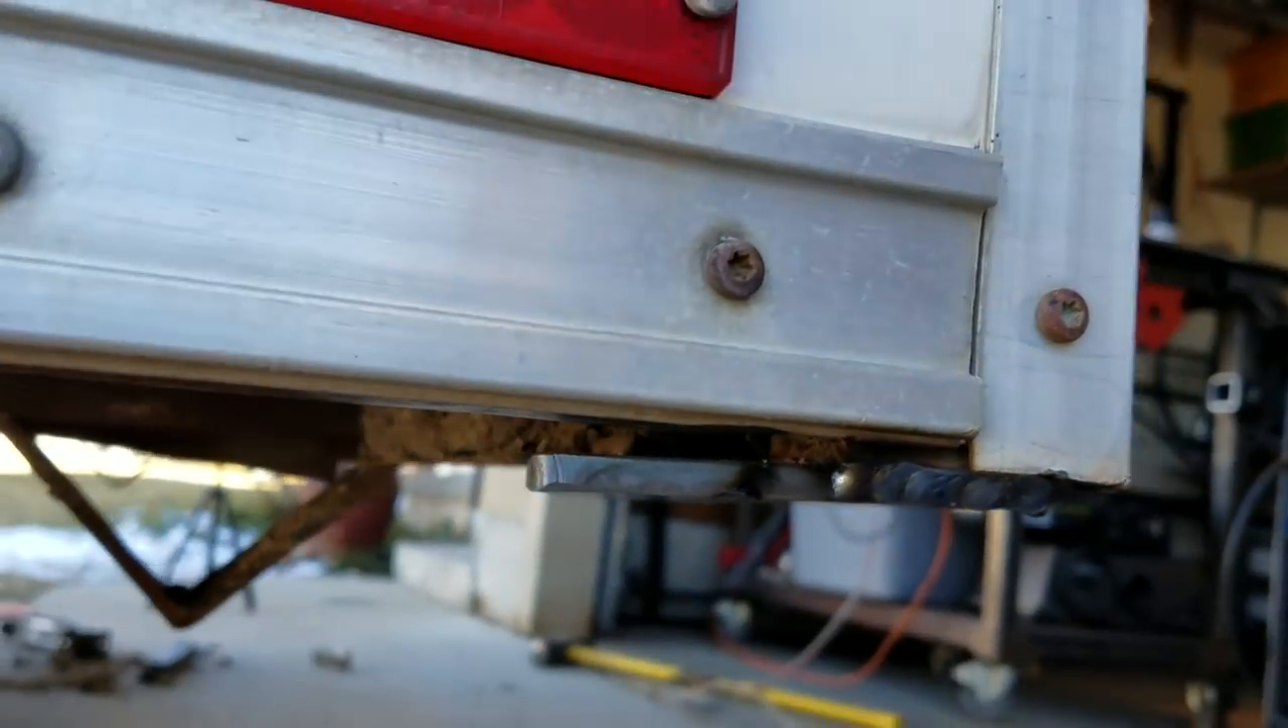This one's got a bit of a gap, and that's just because the metal is a little bit further down here.